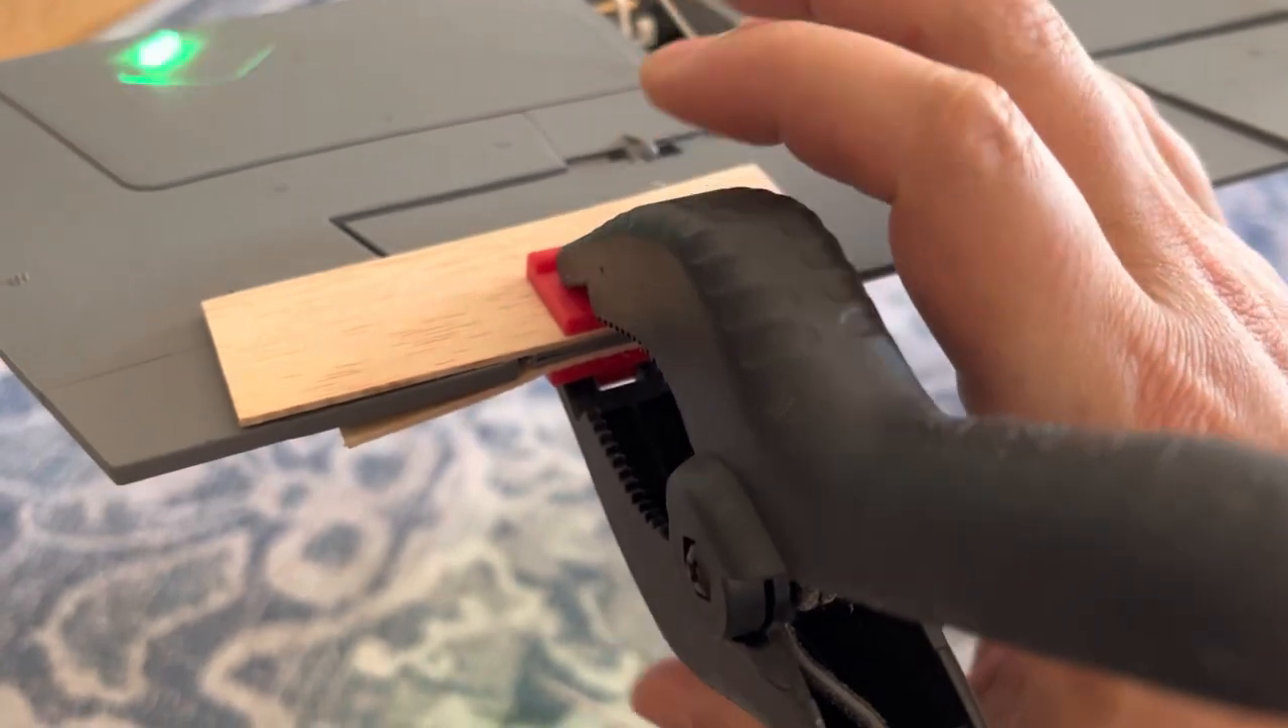So here you can see I've got those two pieces of balsa that are clamped underneath the clamp here.